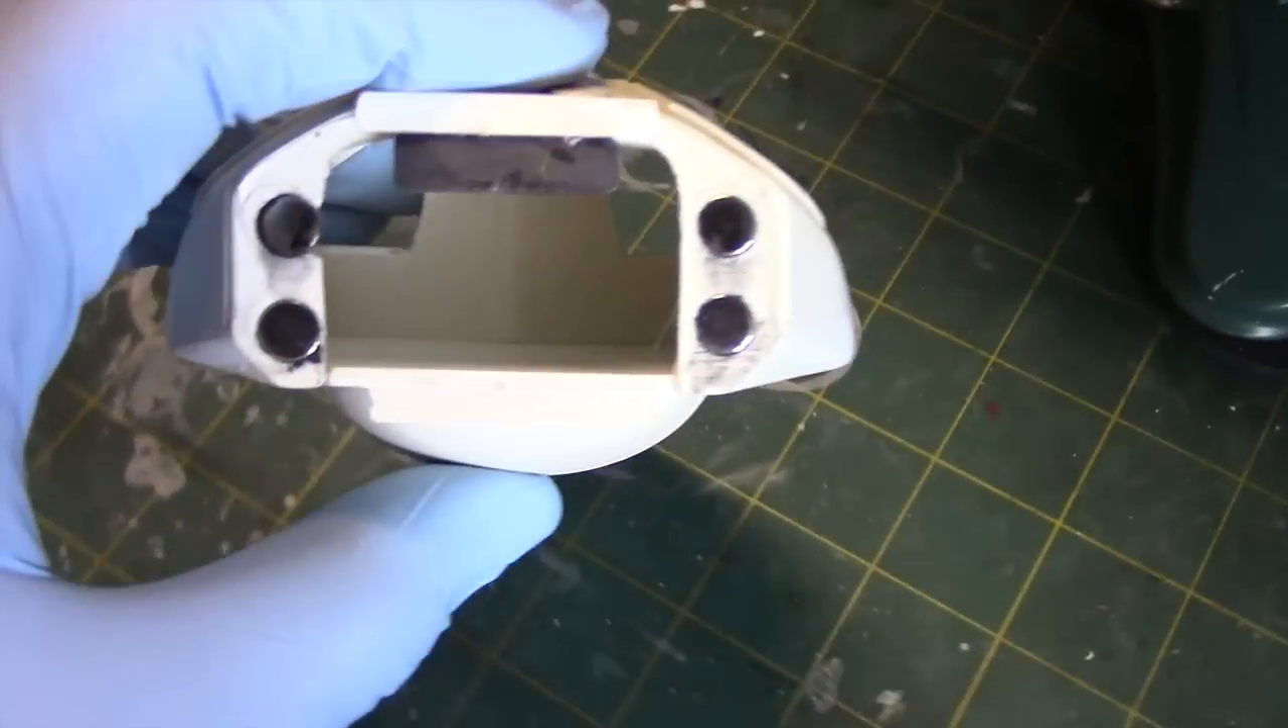So here we now have the magnets in place. I have the four round ones along with this horizontal one.